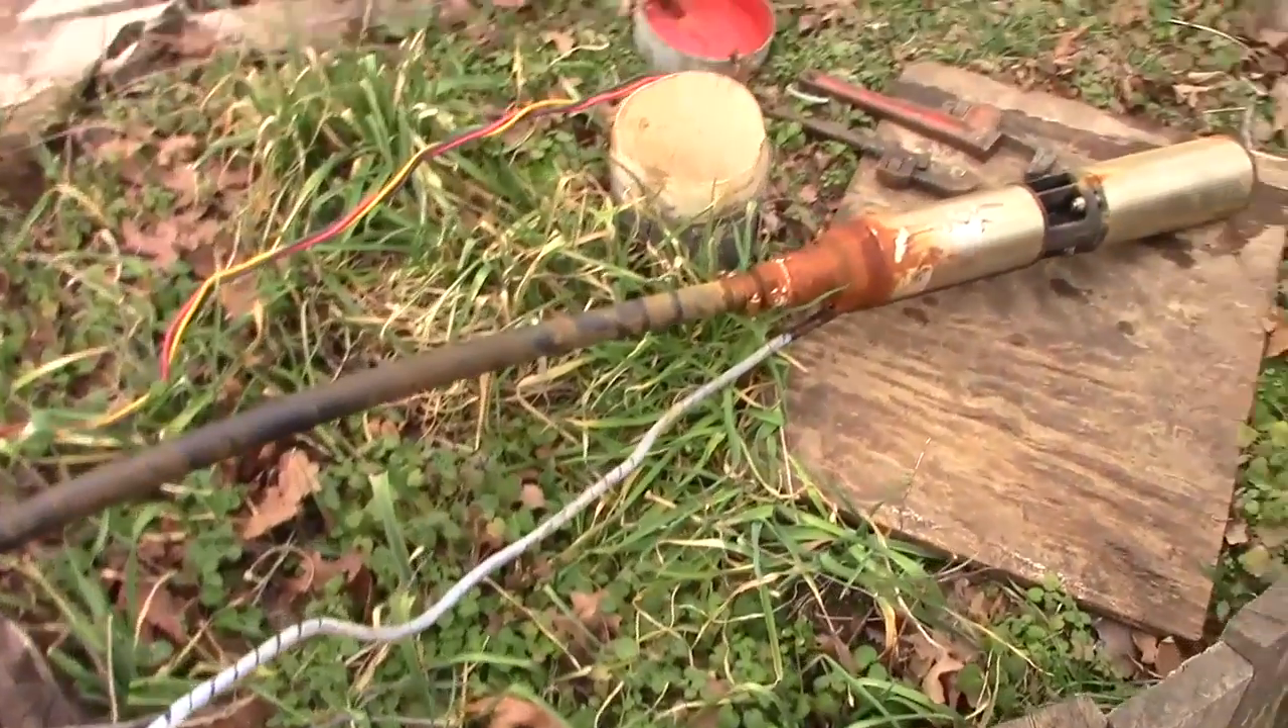Okay you can see we got the pump out of the hole.